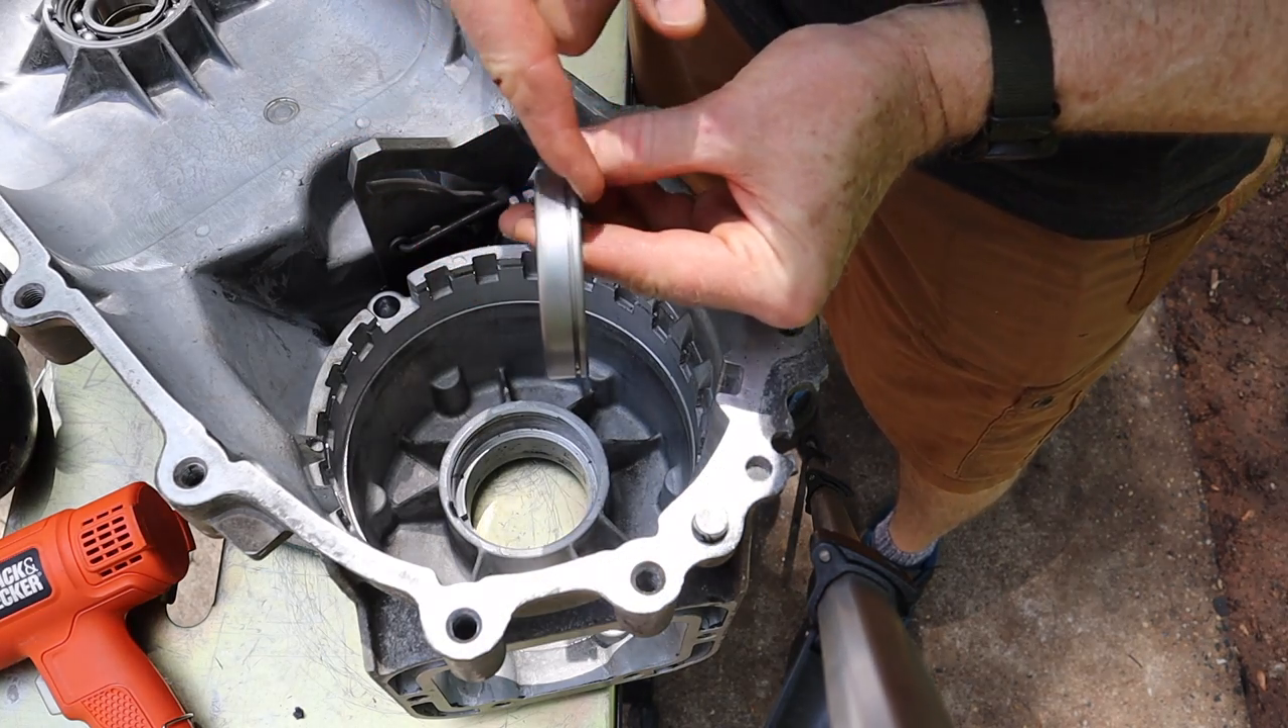All right. The last bearing to go on the case is this guy here.